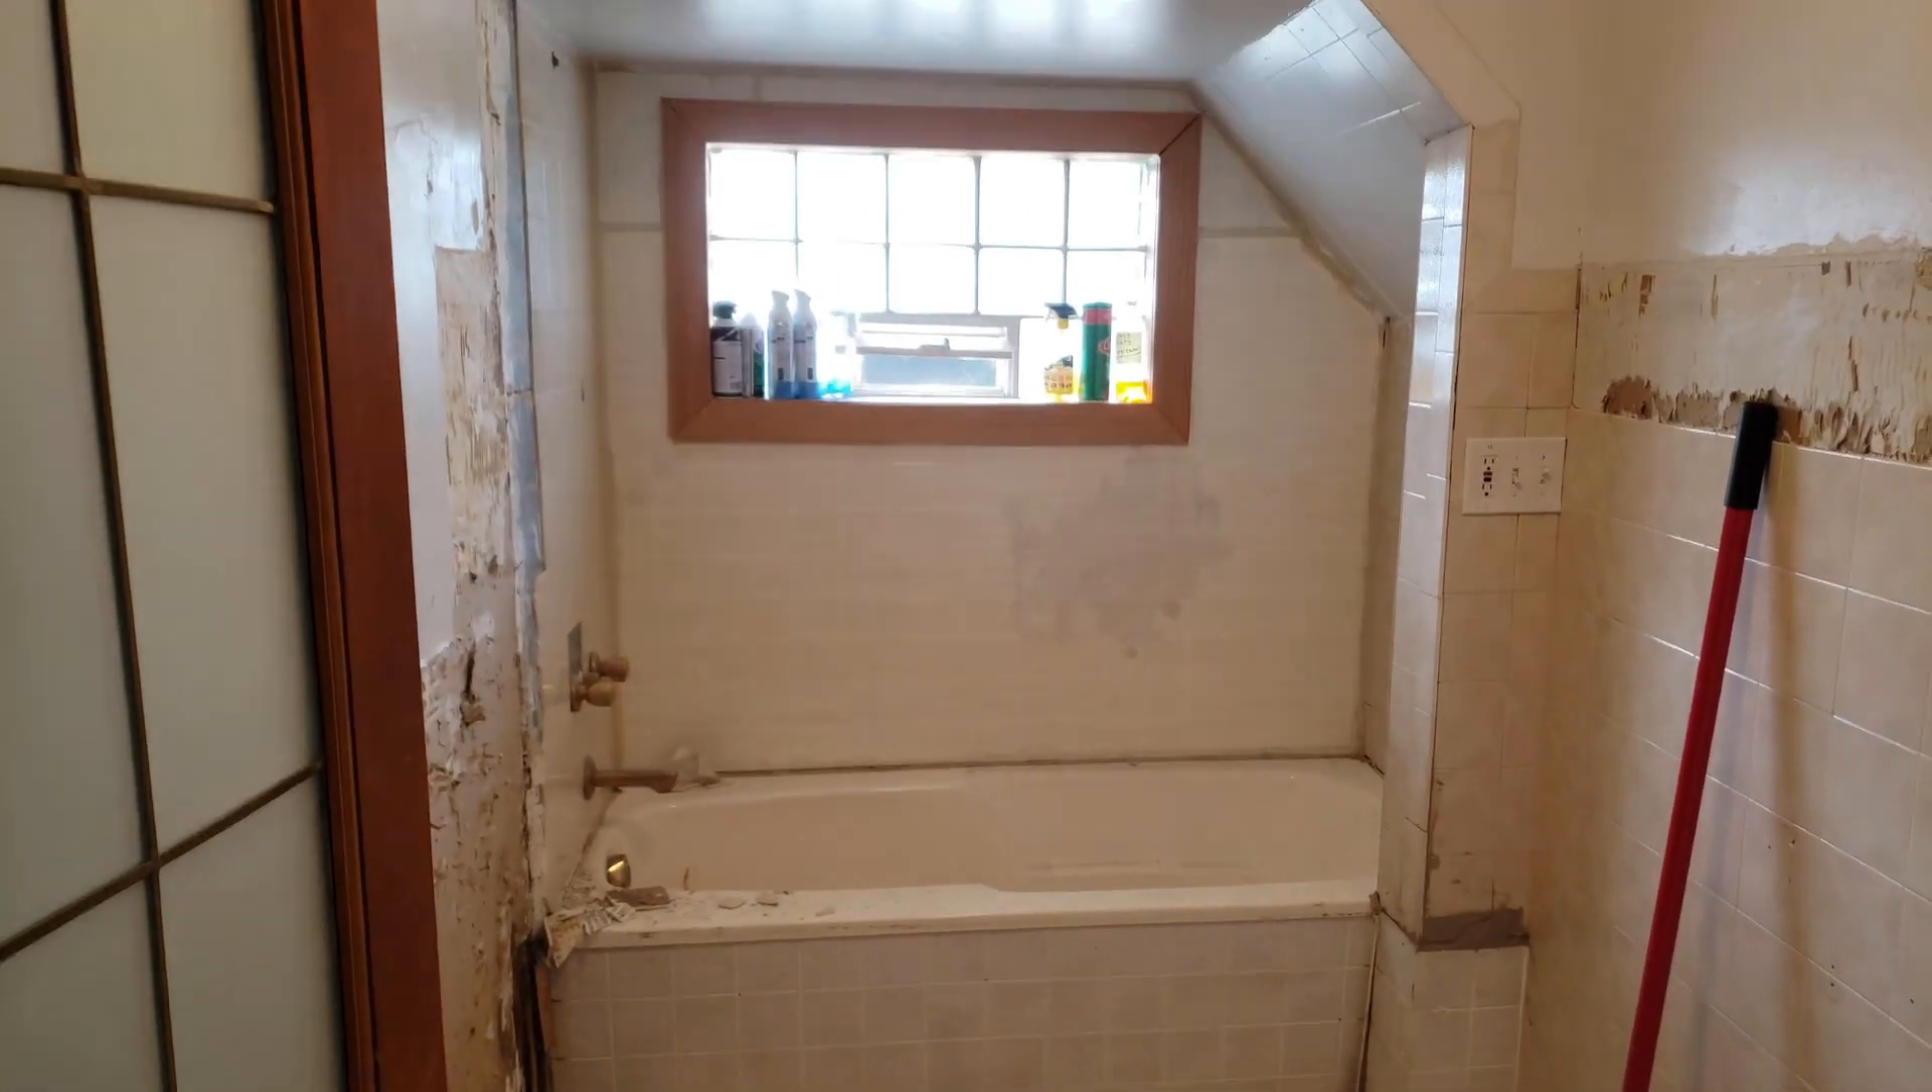We already started demoing the bathroom.